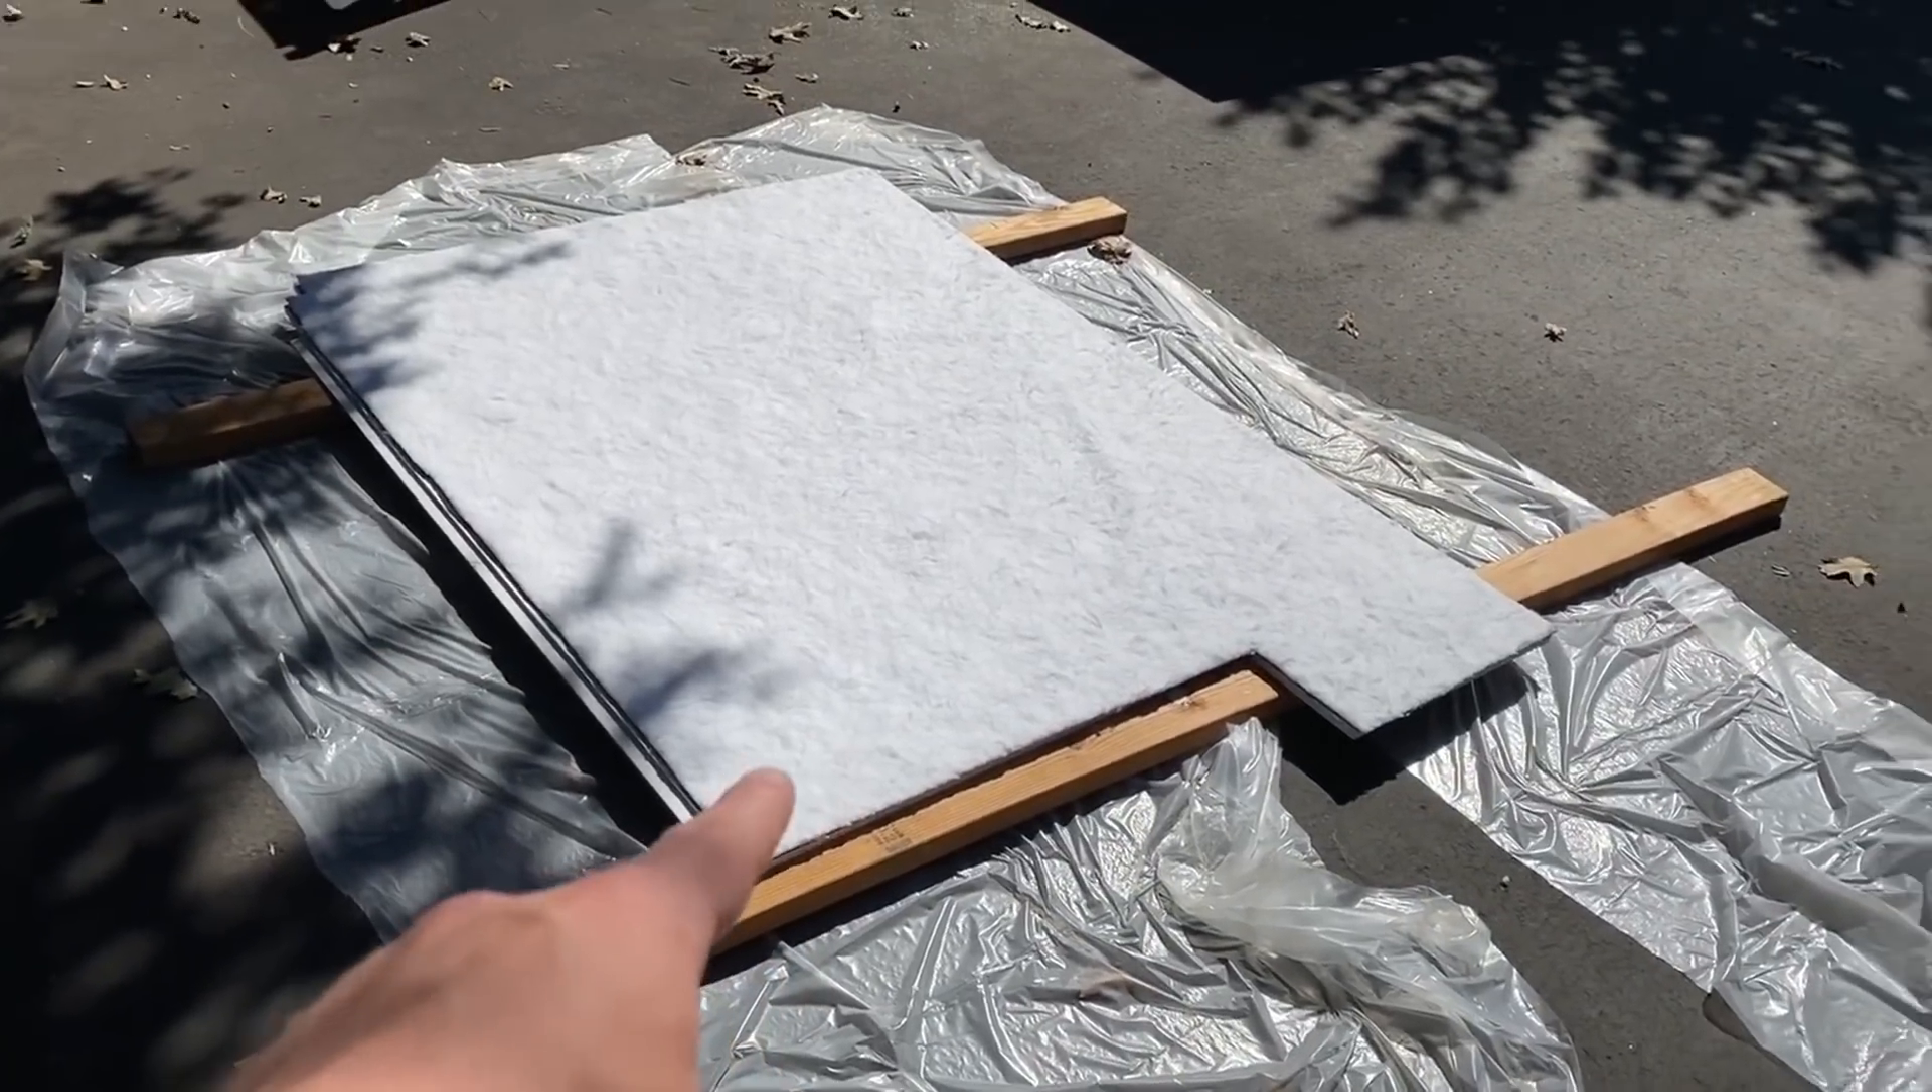We got the first piece of insulation glued to the back of the wood subfloor board.